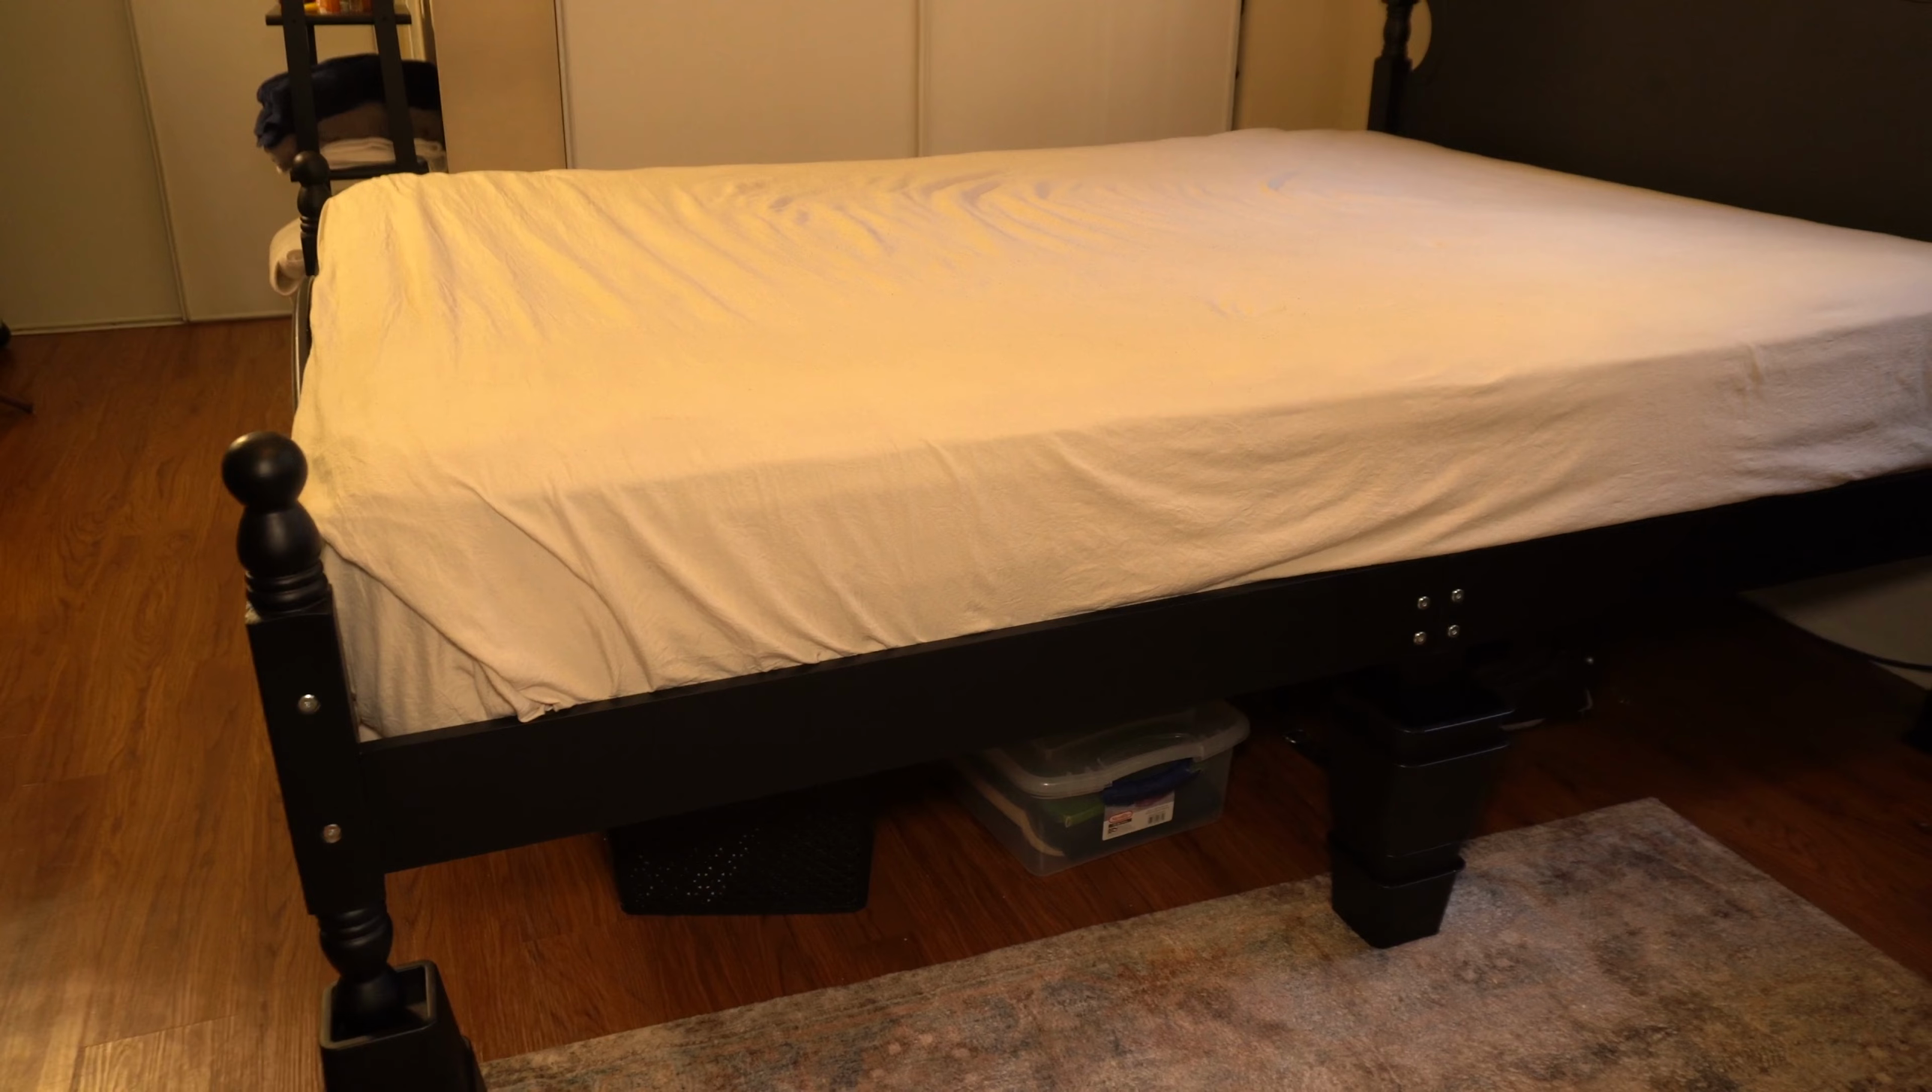This is the finished product of course with the bed raisers.